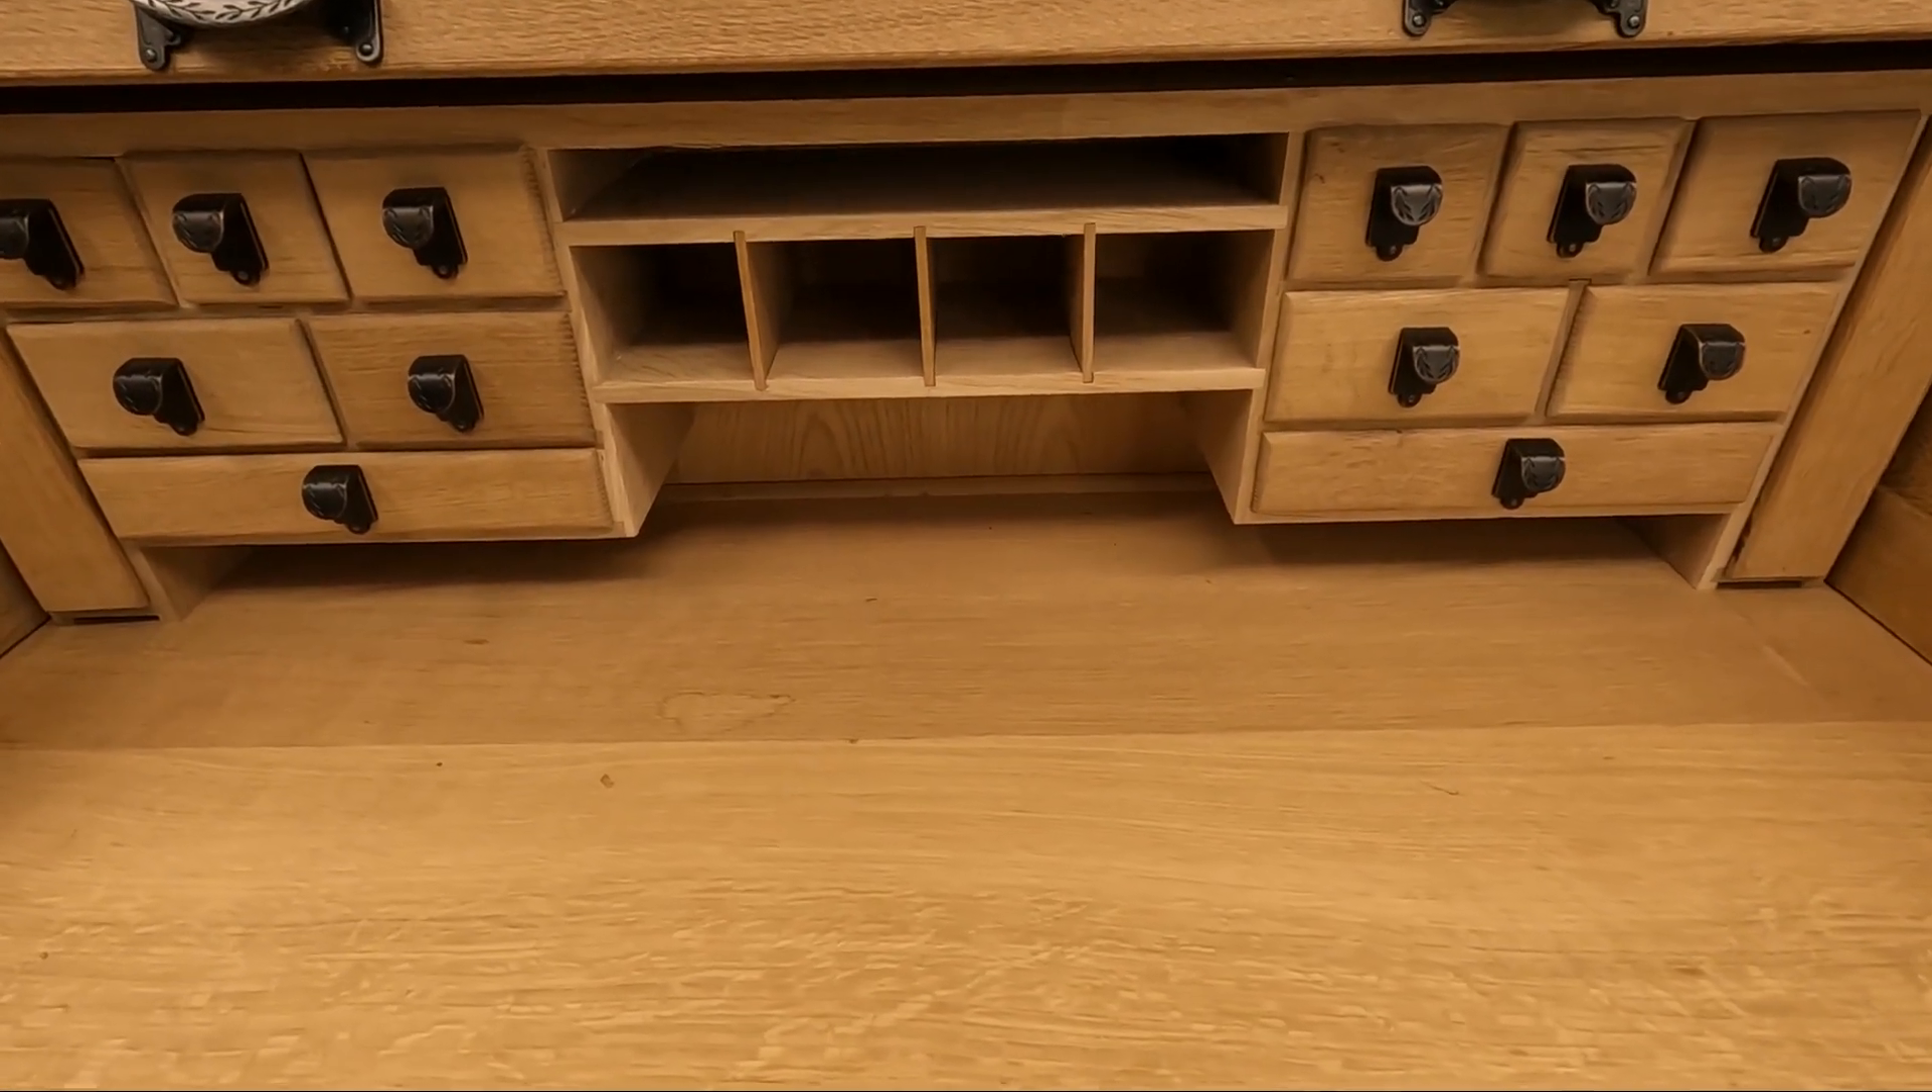Okay so here we are now after quite a few hours of work um and we've got these cubby drawers completed um and we've also got the handles in place.